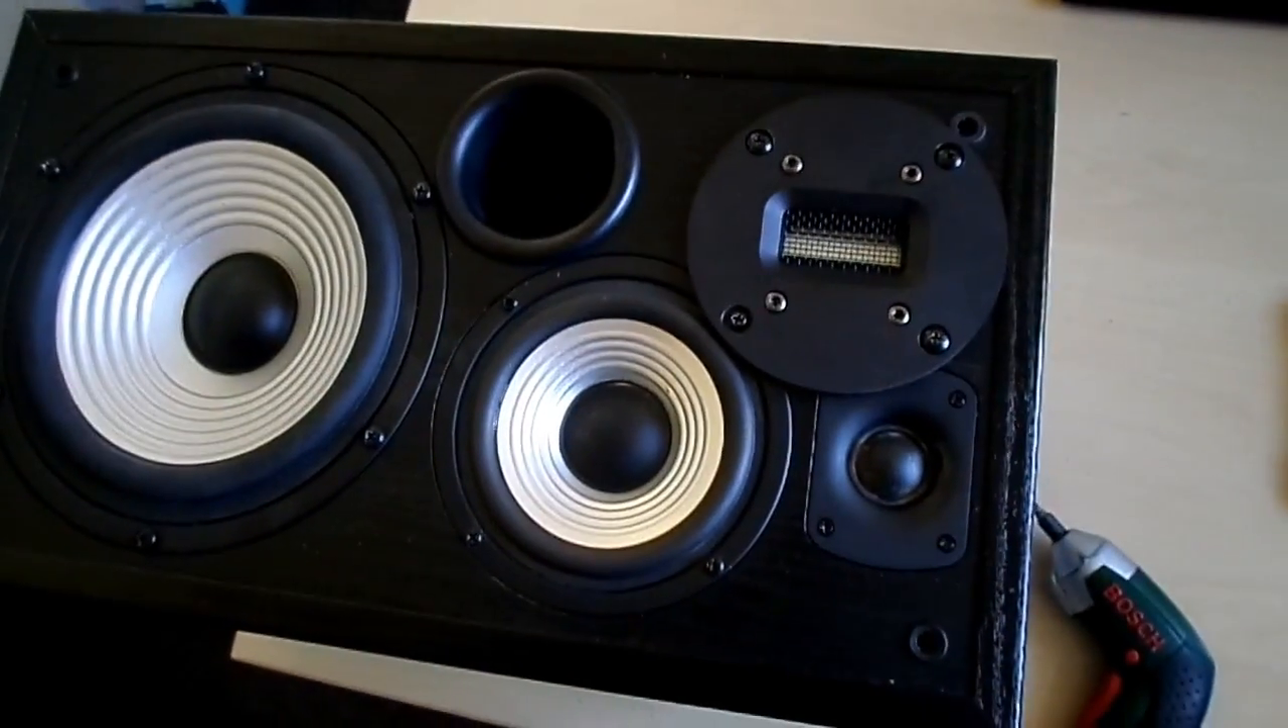Теперь установим на место низкочастотный динамик Готово.